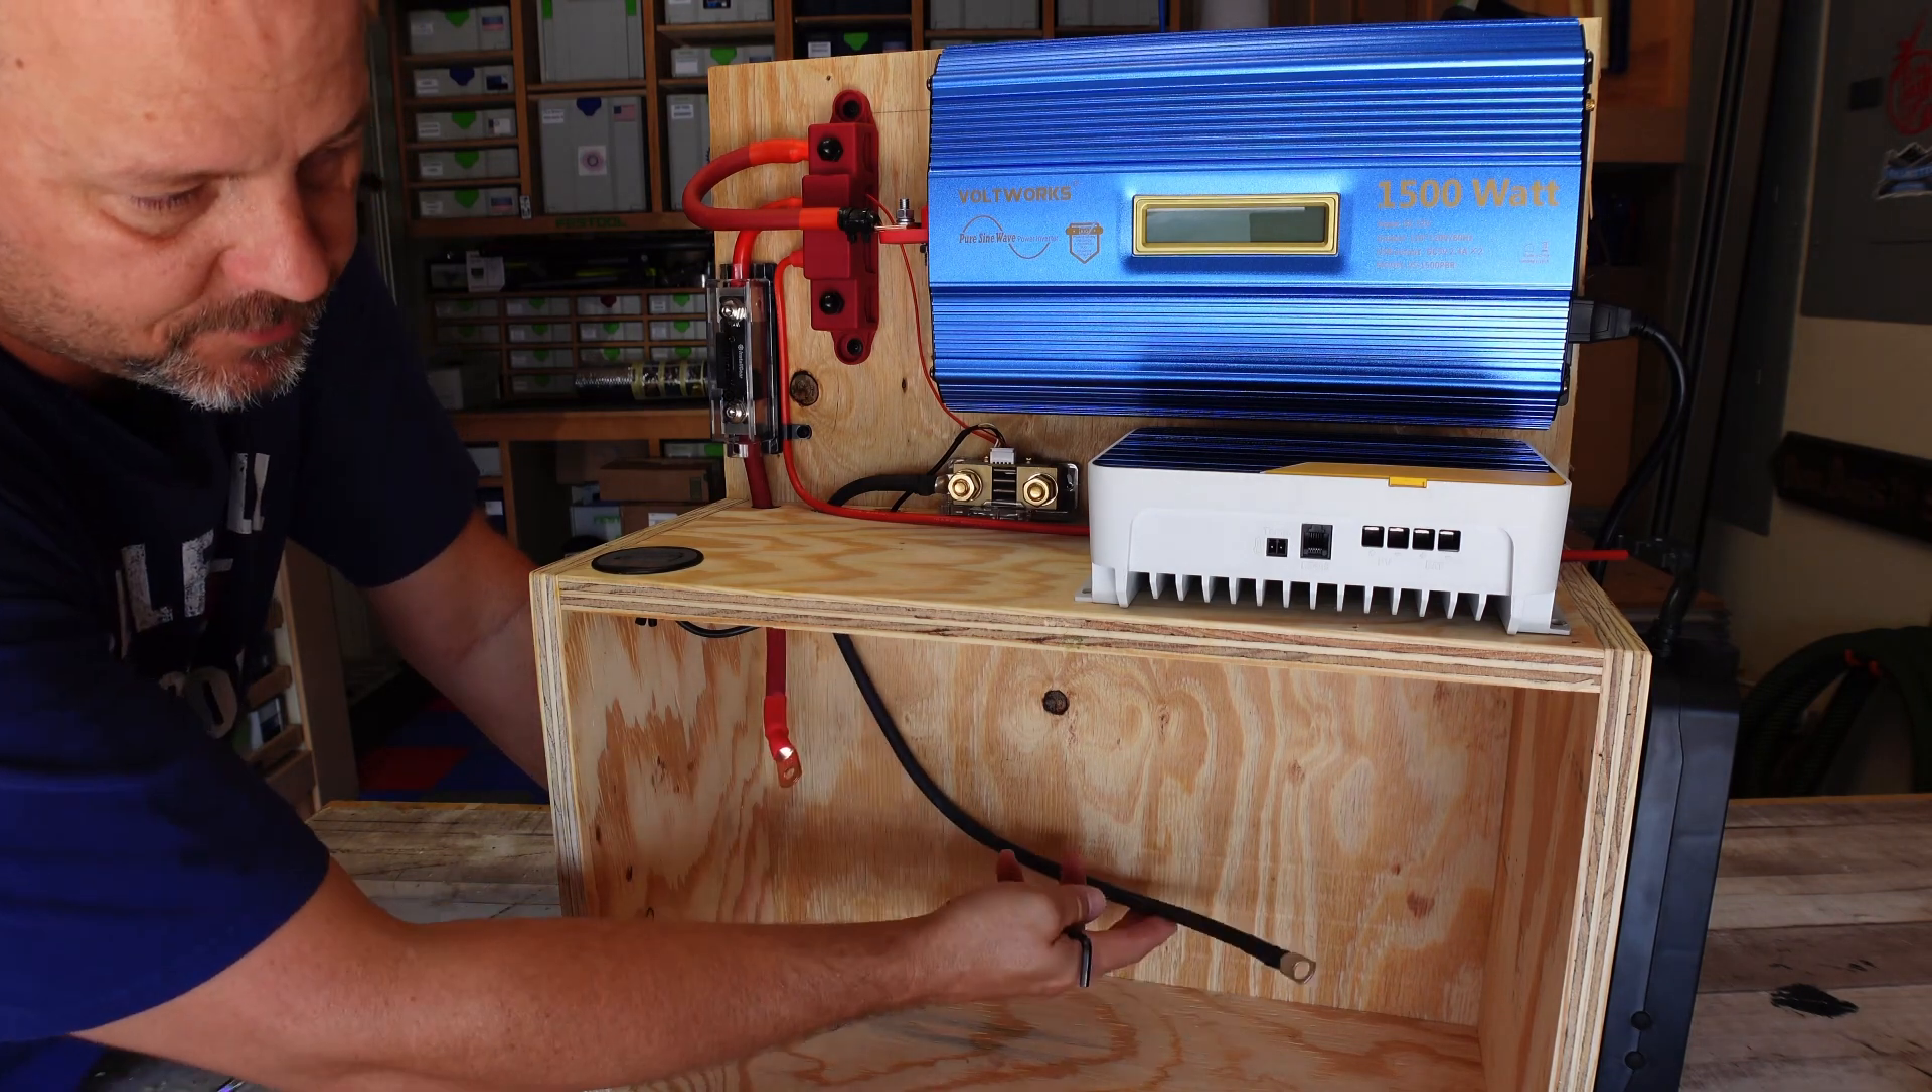I've already got the positive and the negative cables fished through this hole through the top of the shelf and that's just waiting for the battery.